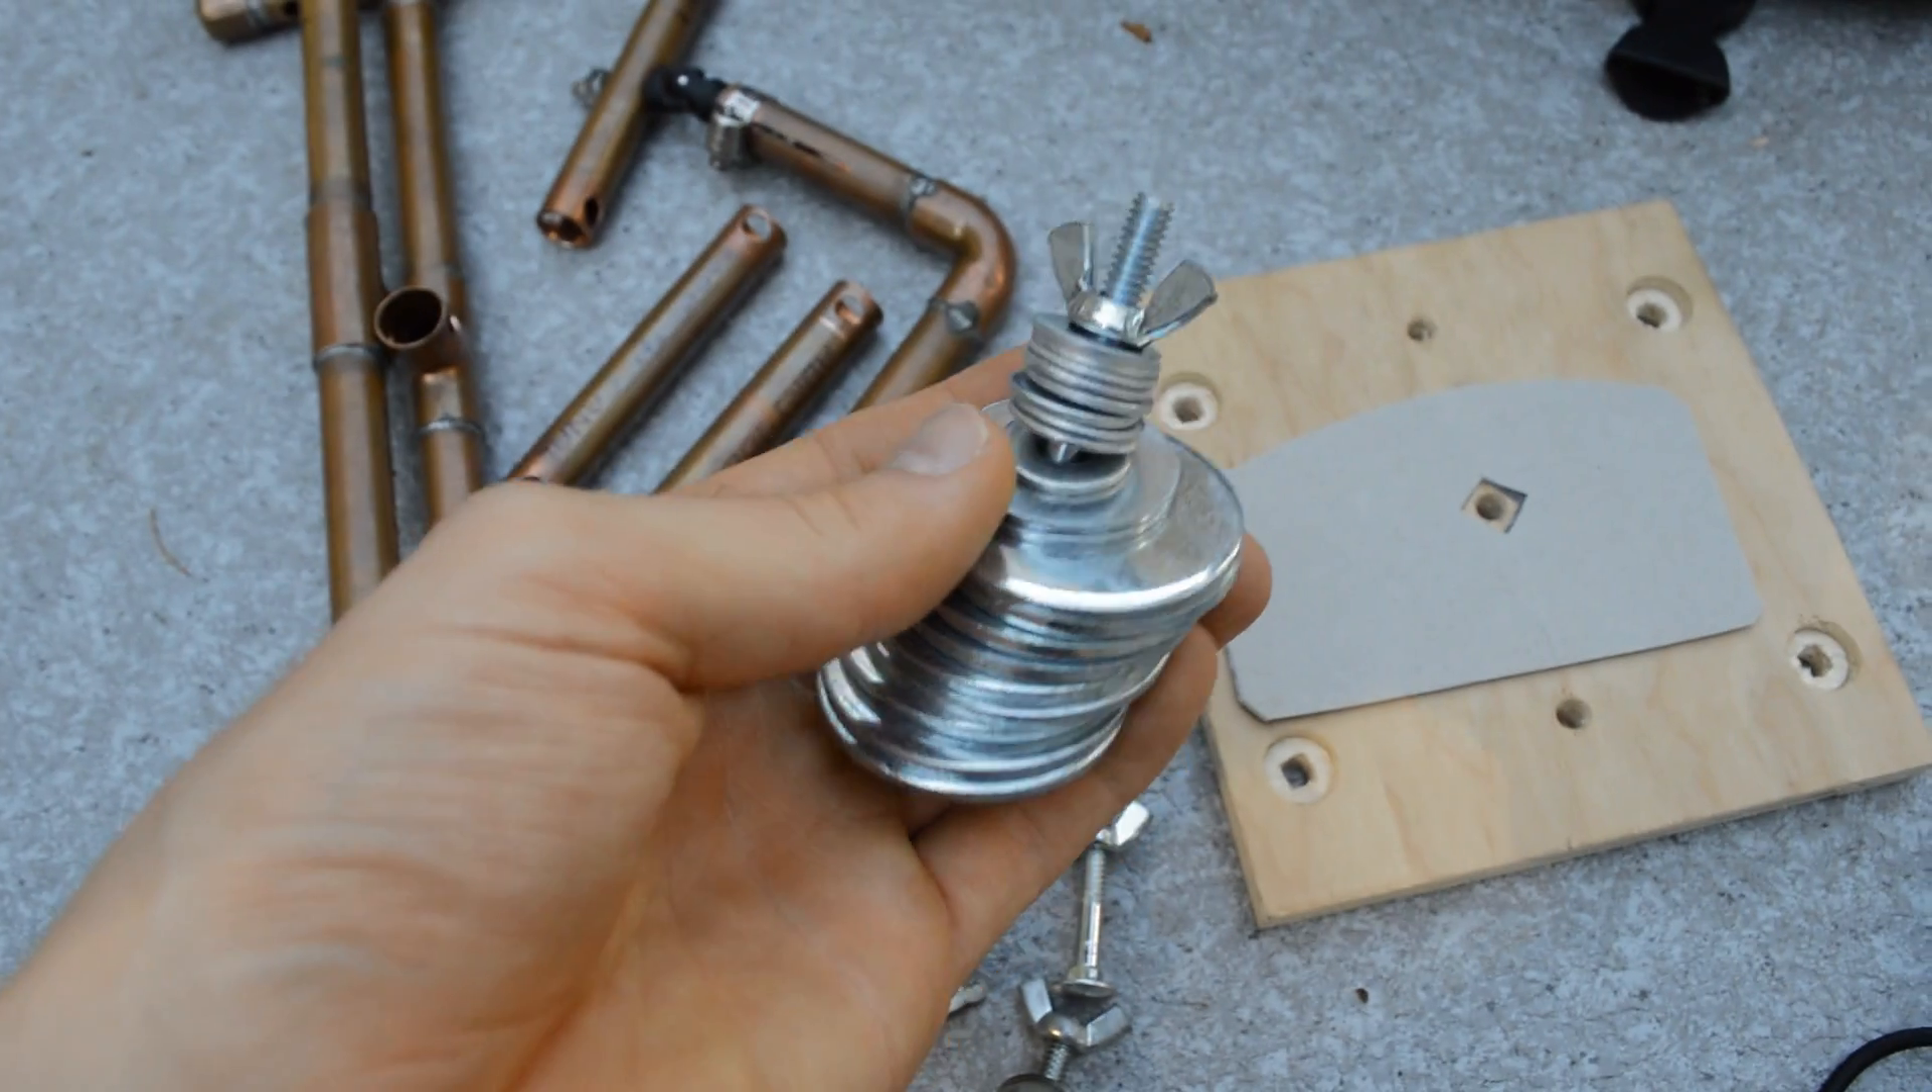I broke it down to all the little components you've seen here and I even left all the weight pack sort of all screwed together with the wing nuts on there.